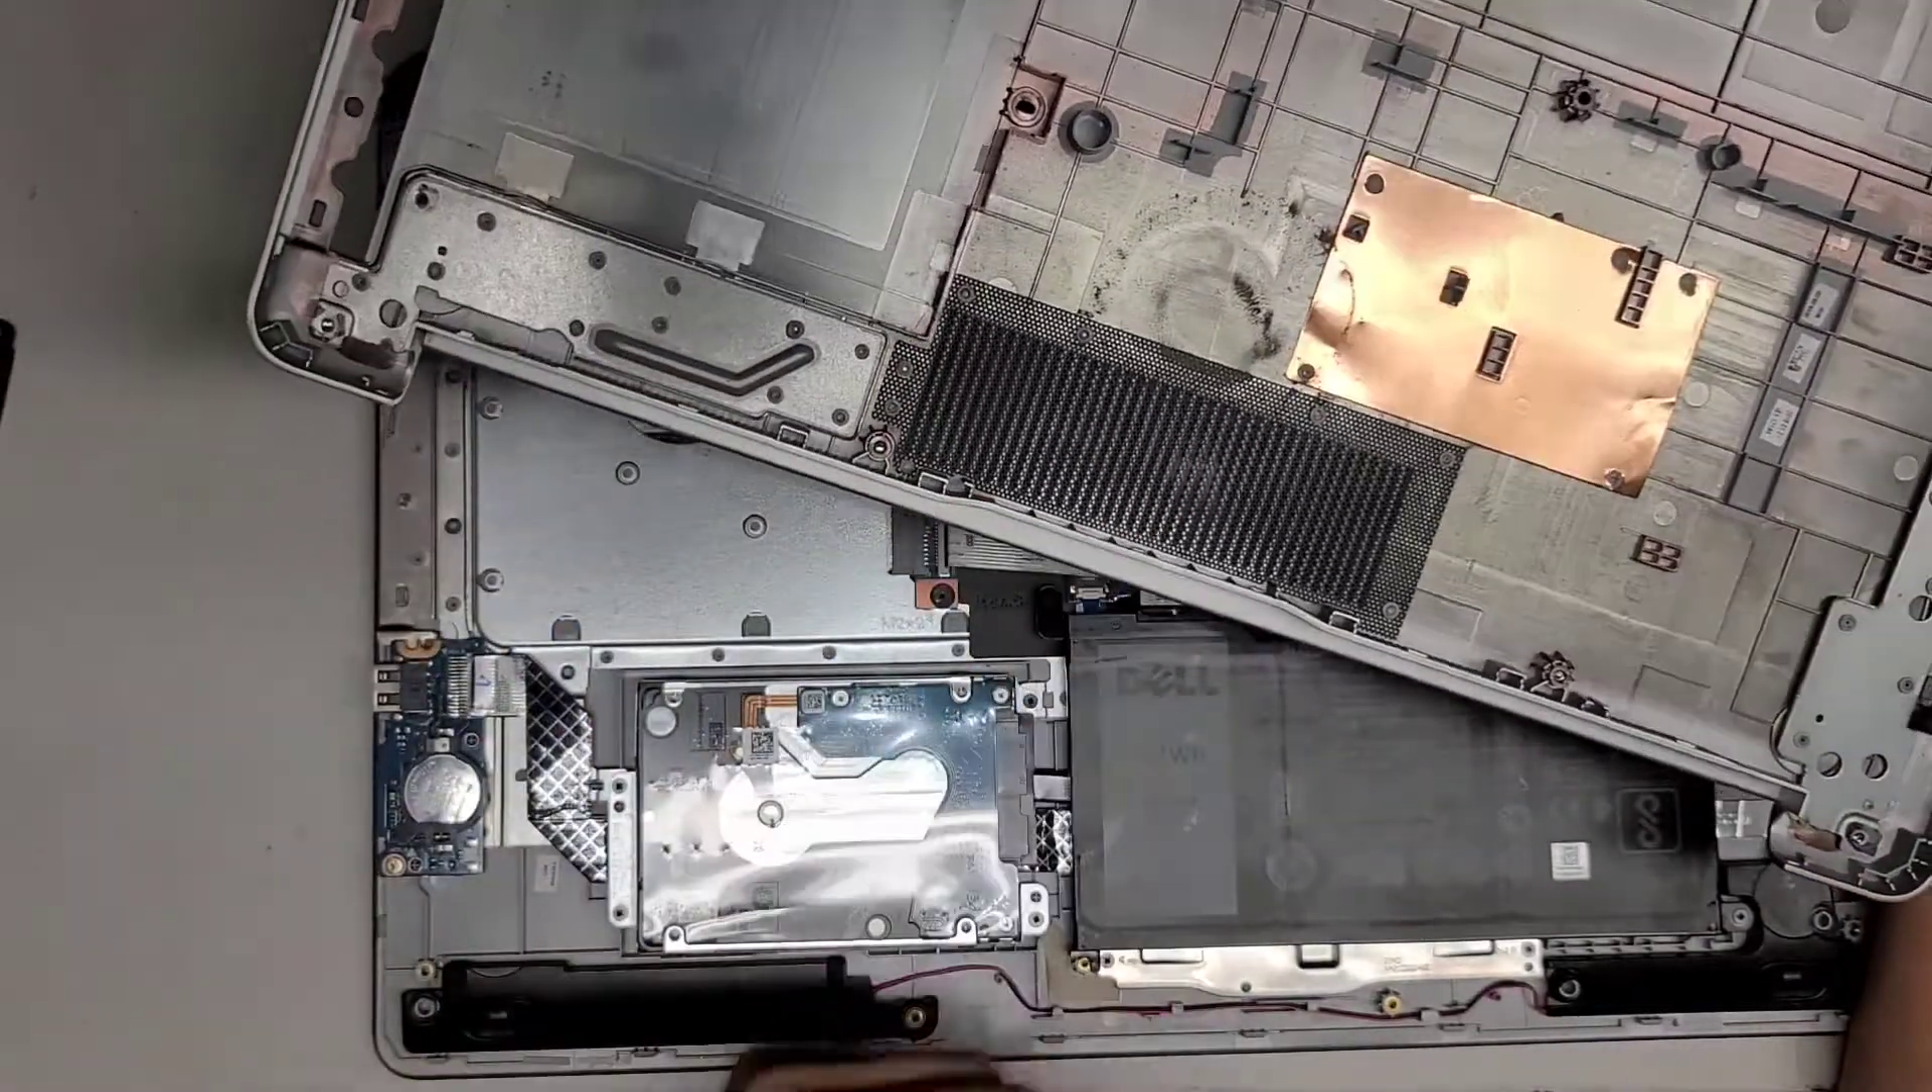We got the bottom cover off.